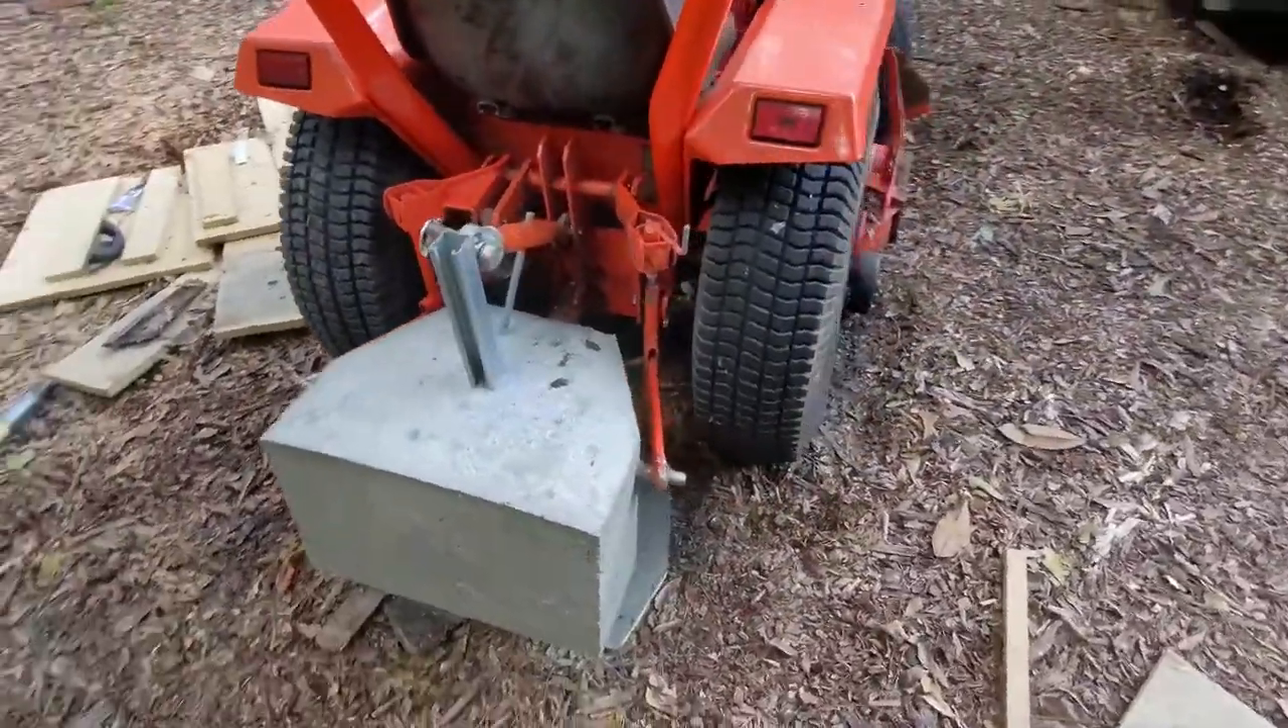All right so there's the counterweight hooked up to the pins for the first time.